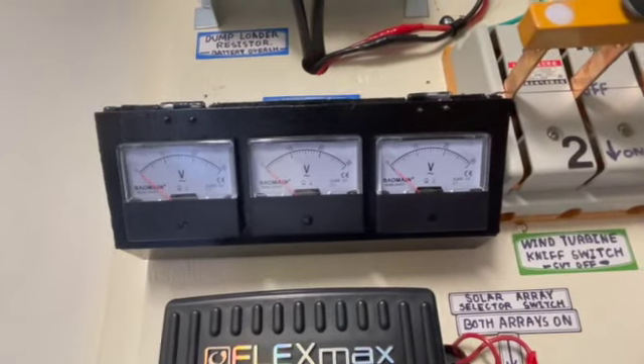I added up here my three phase meters from my wind turbine.